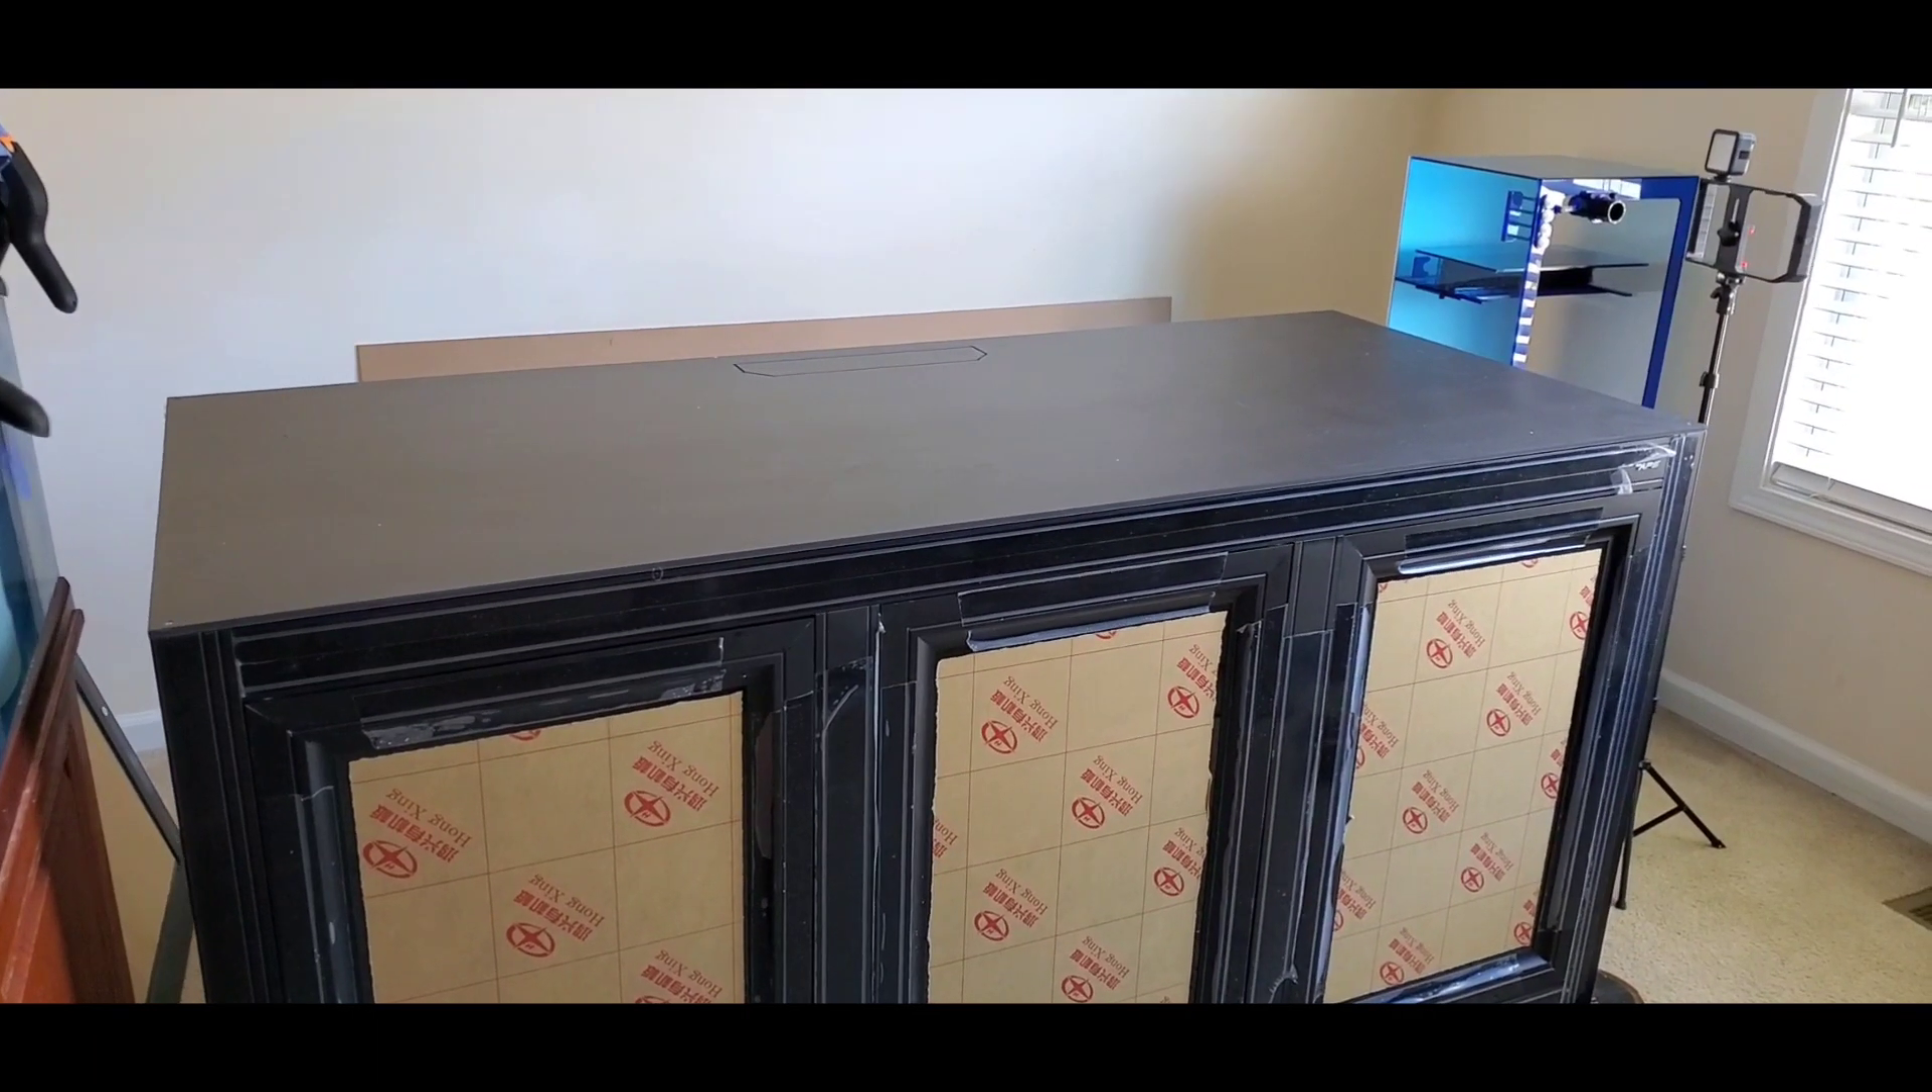So the stand is almost done just got to take off some of the pieces here and or the protective covering and paint this wall.